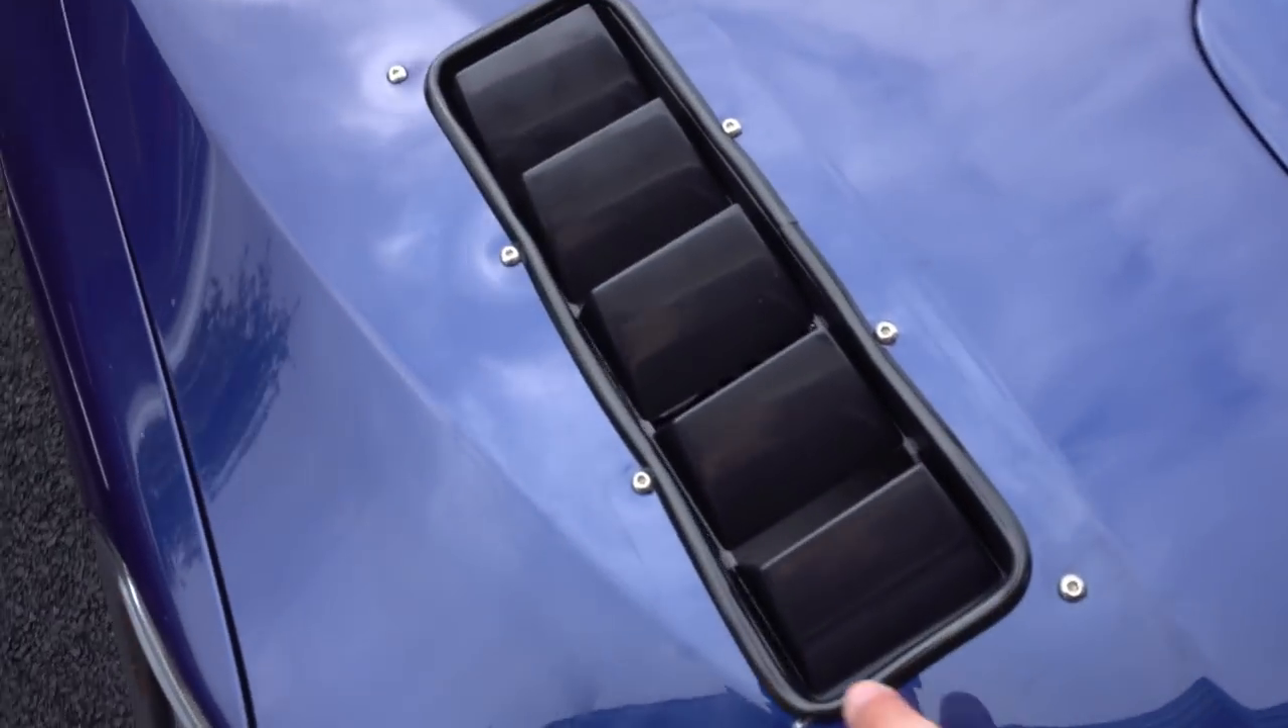Alright, so the hood vents are installed and let me show you what I've done.